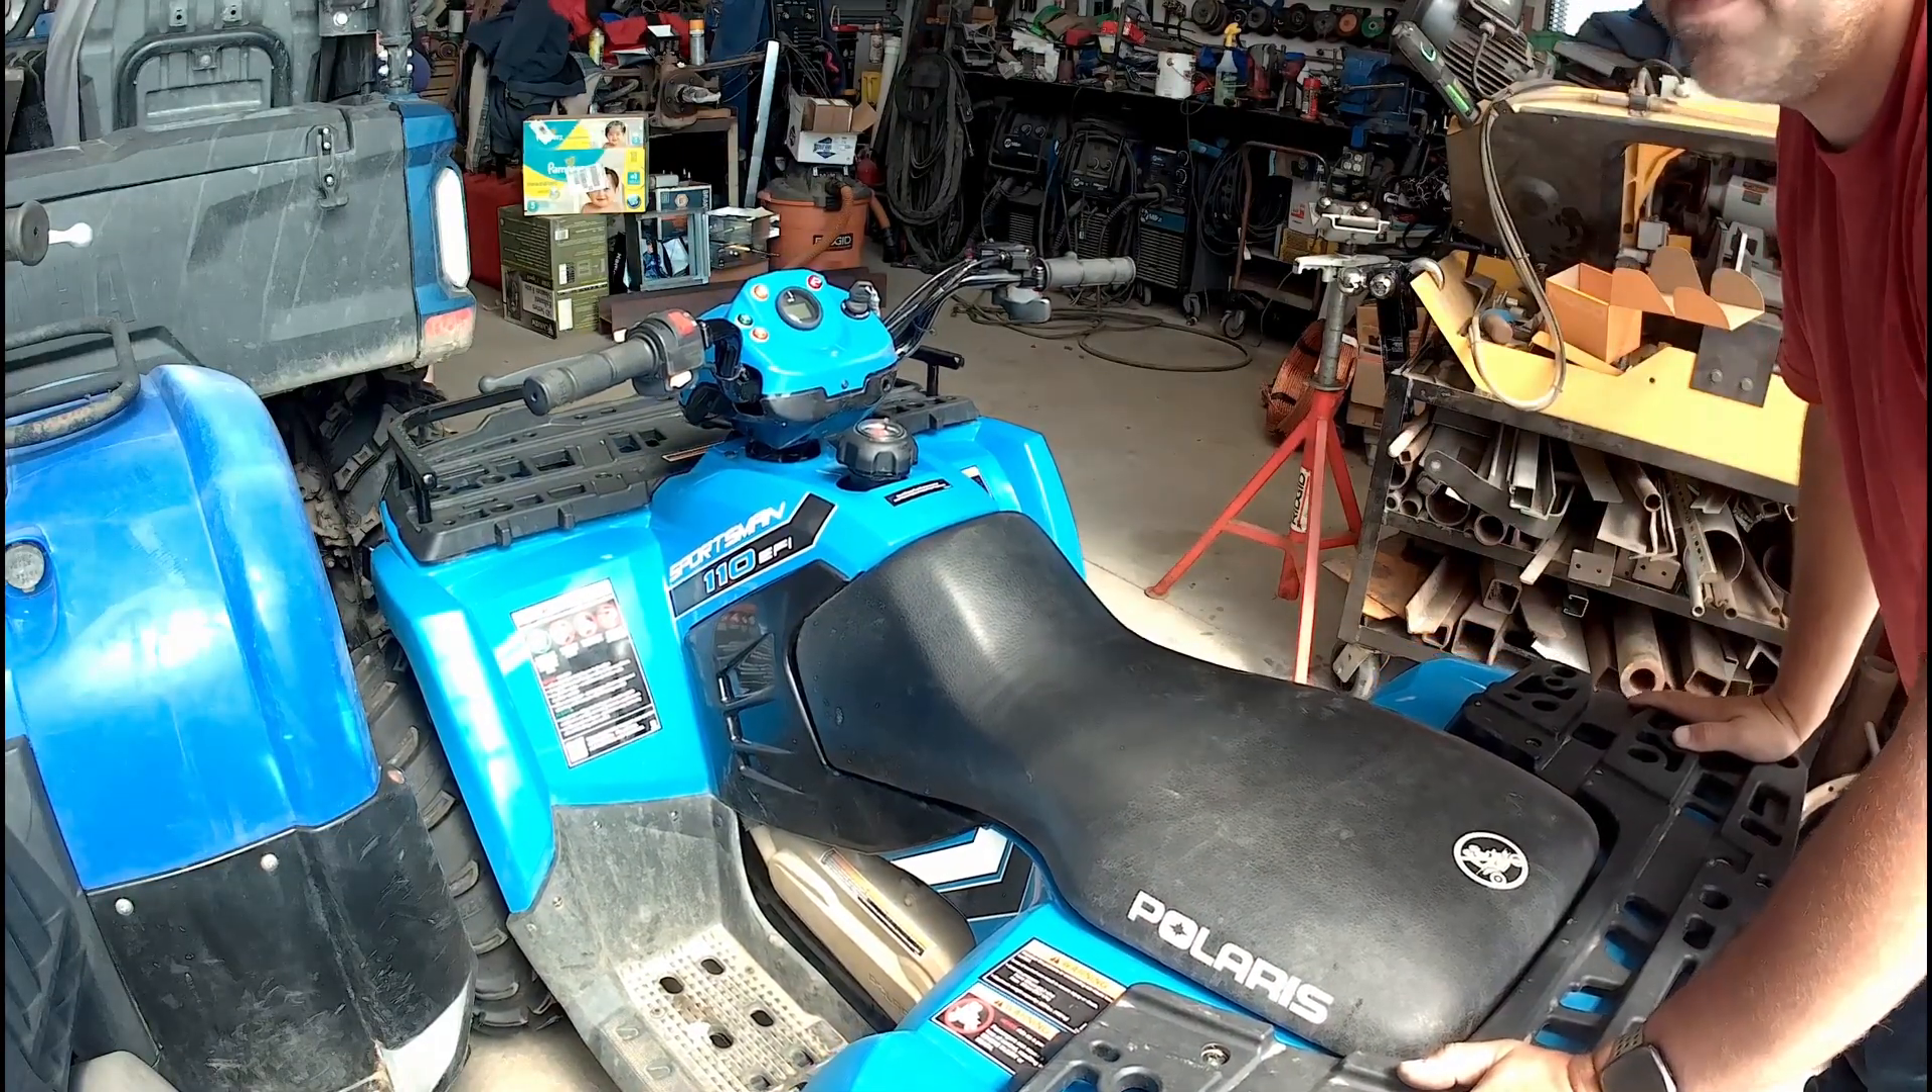The seat's on, we're good to go with this now.